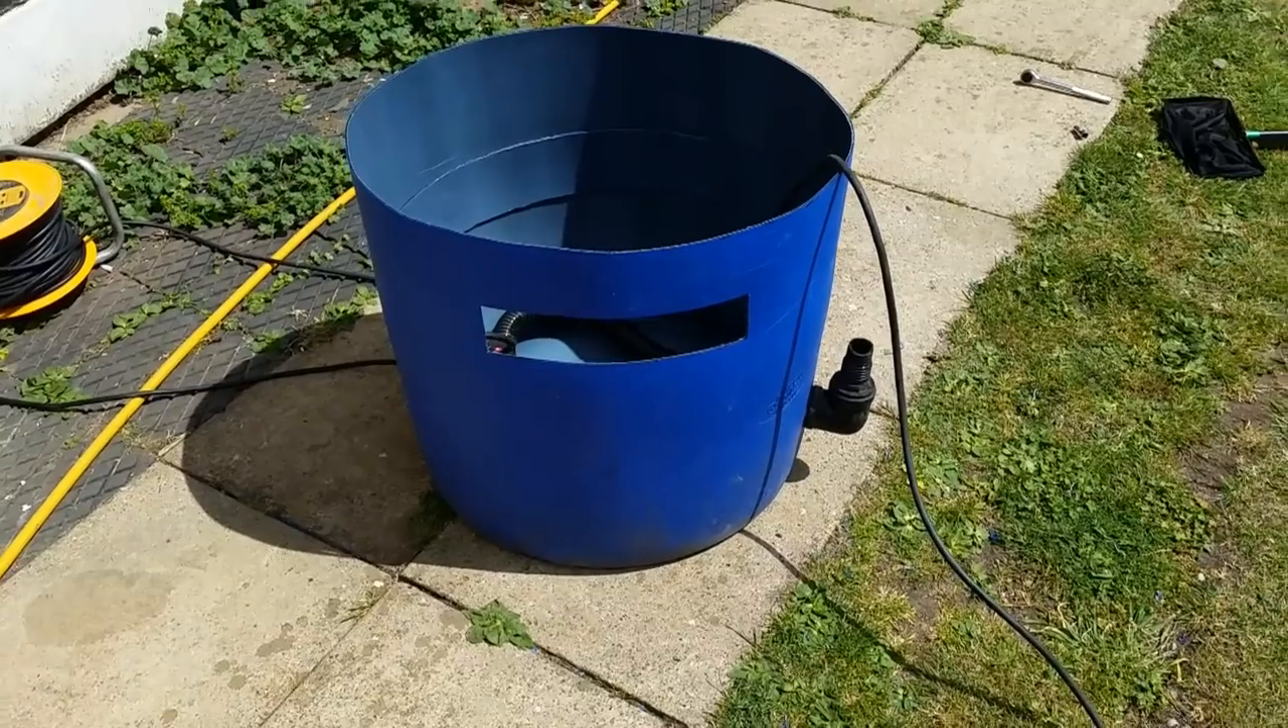You can see I've put my a outlet on the side of the tub there.